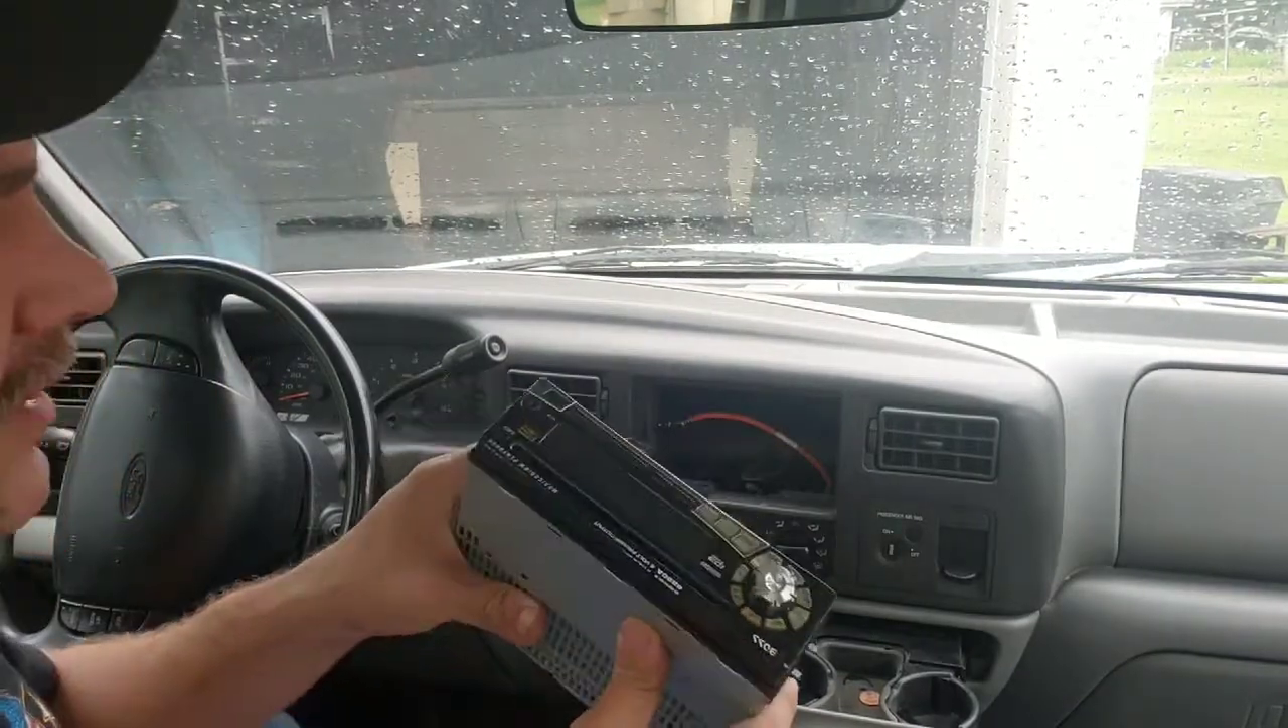Okay after a little prodding we got the stereo out.